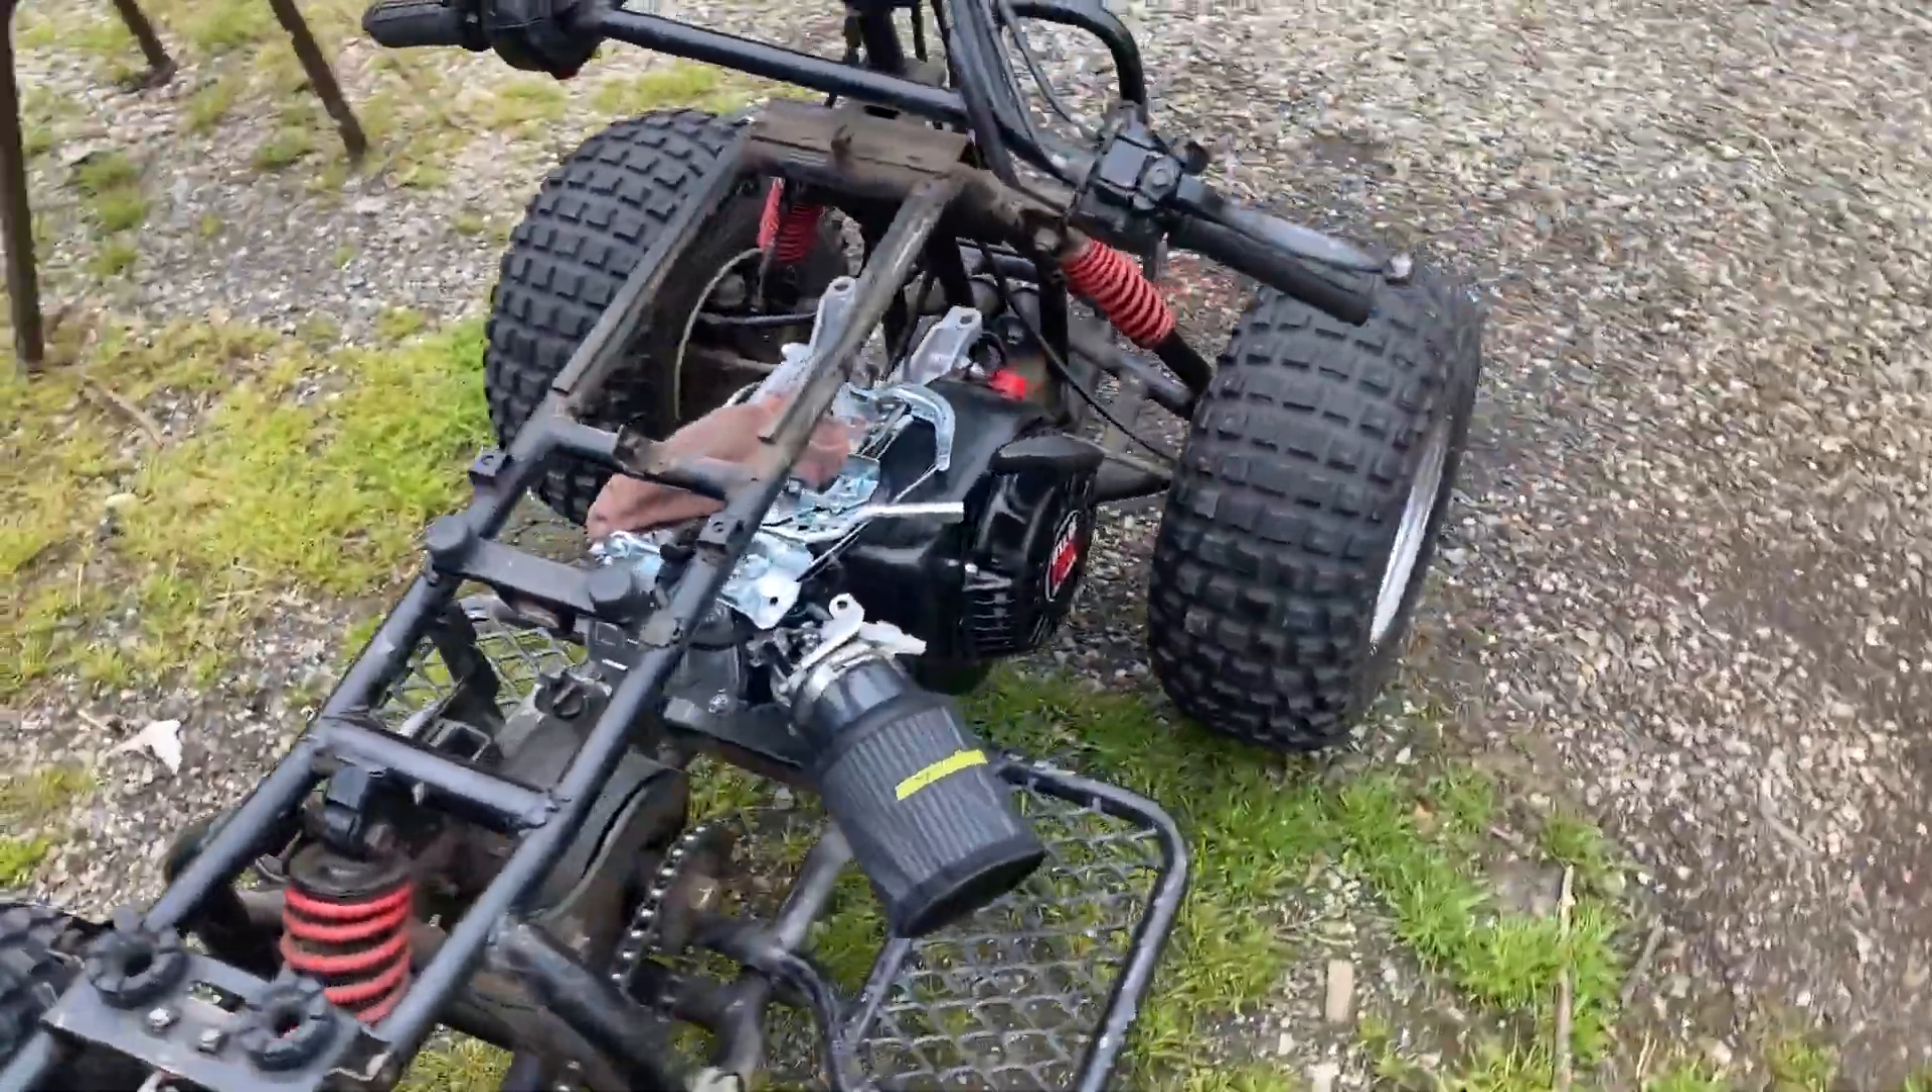Here's a huge time jump because I lost a lot of footage, but the motor is now inside of the four-wheeler.